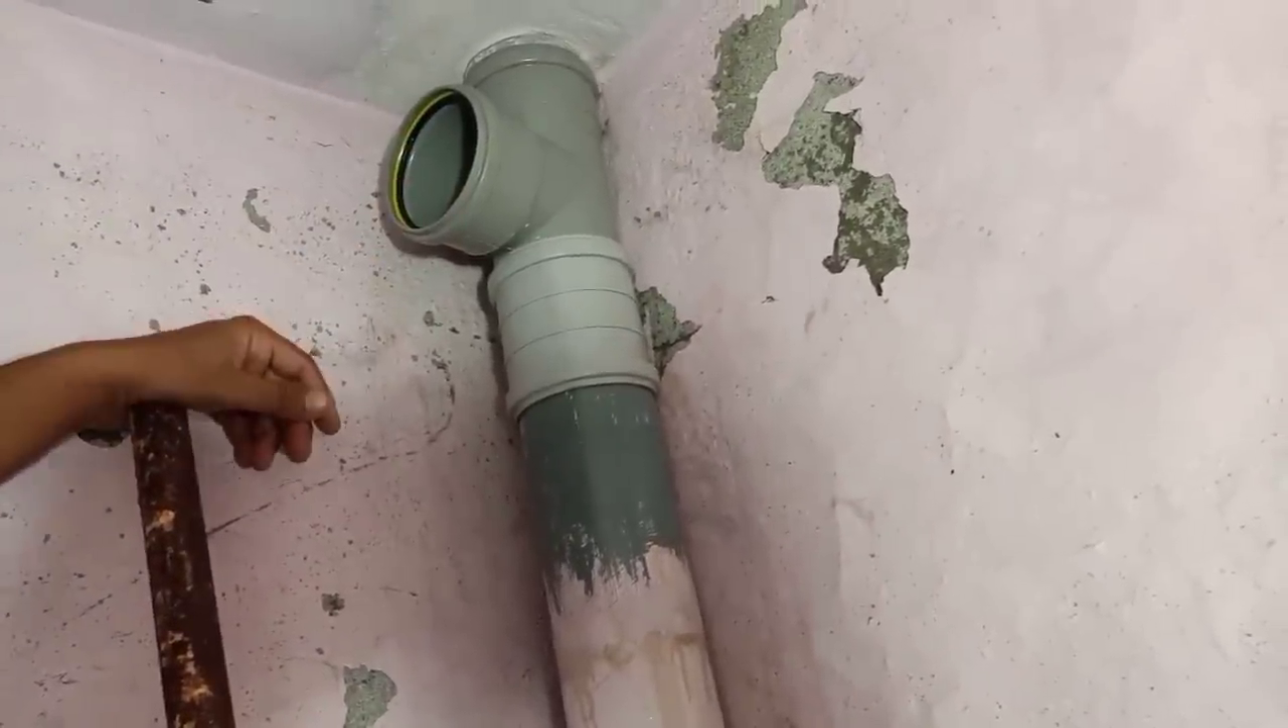तो आप देखें दोस्तों यहाँ पर T connect हो गया है।